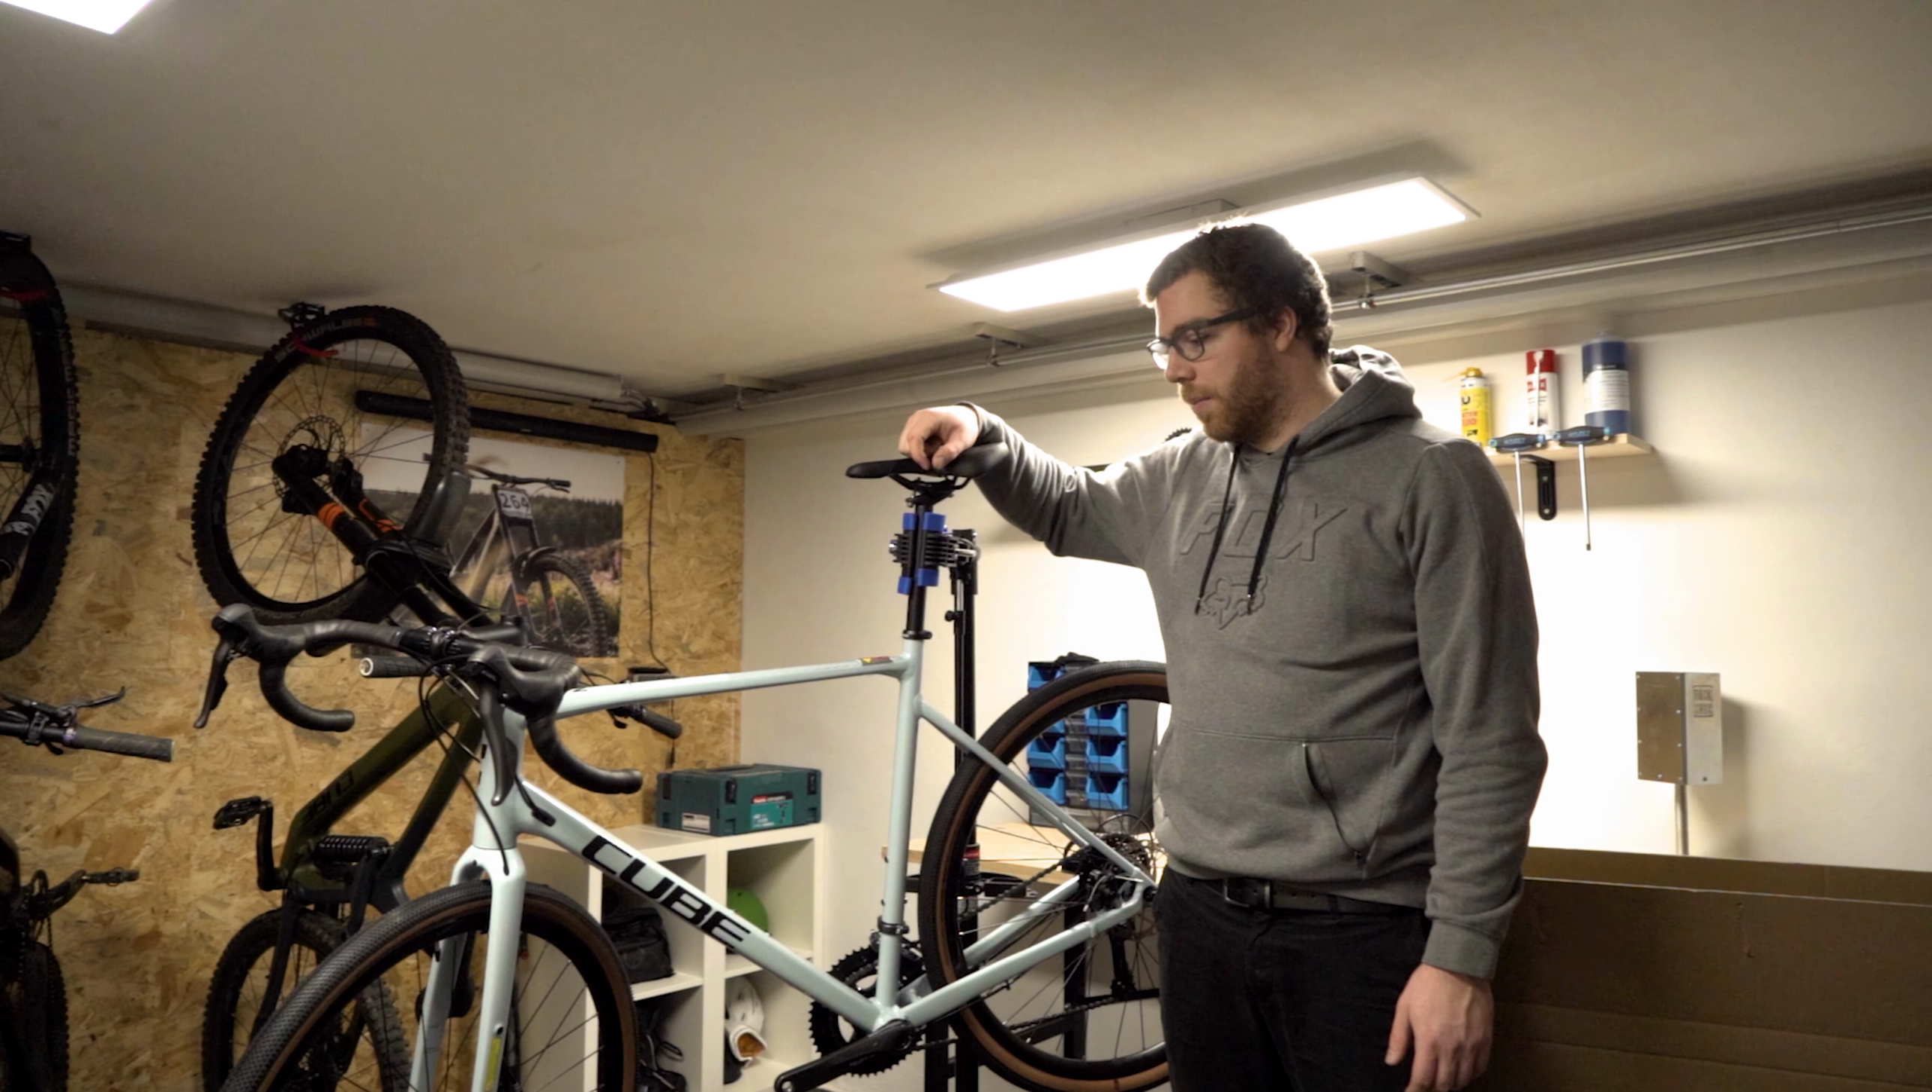Ich habe es jetzt mal grob aufgebaut, sprich ich habe alle Schrauben ran, Lenker ran, Rad eingebaut und so weiter.